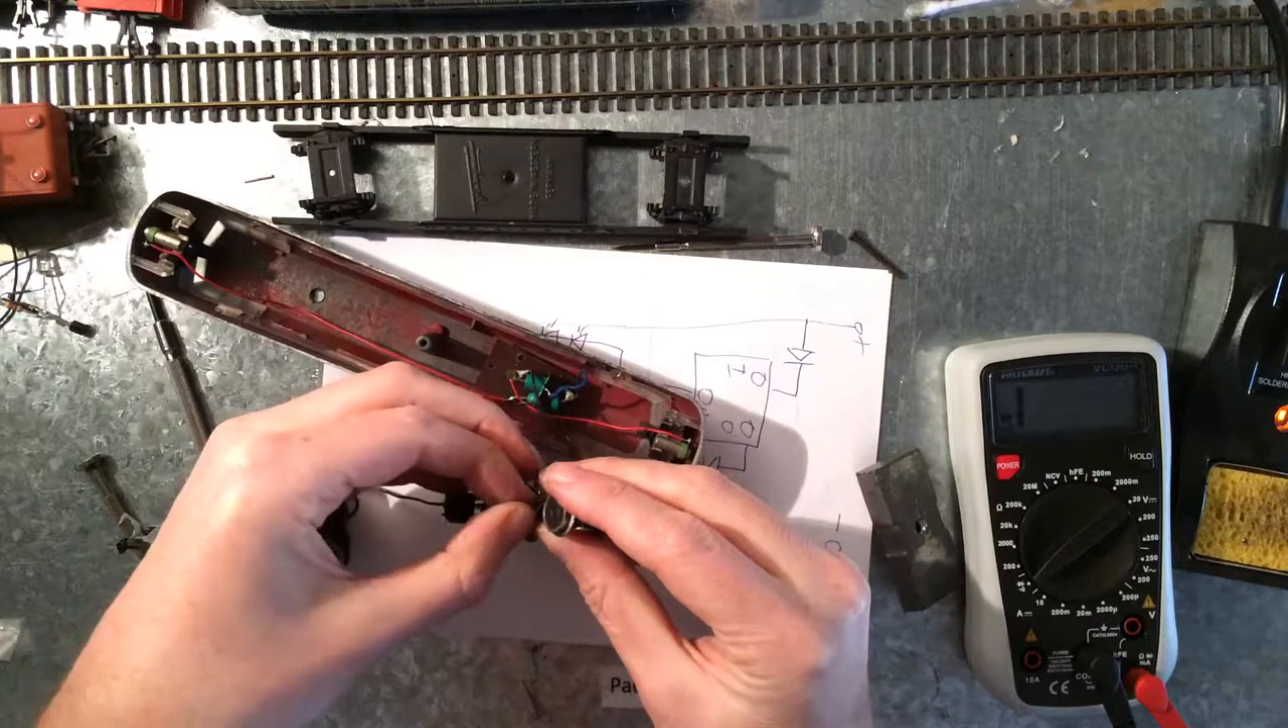It's now only a matter of putting the whole locomotive back together.